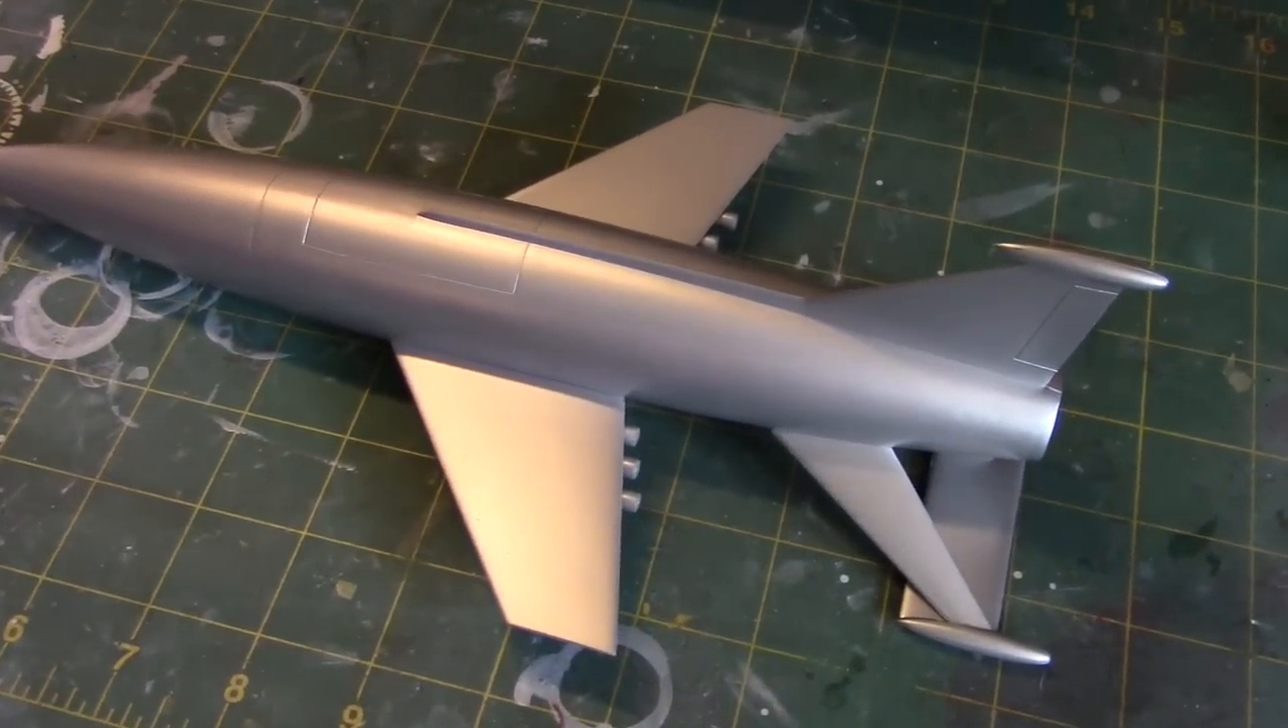Okay, so the ship has been assembled and also has been painted.